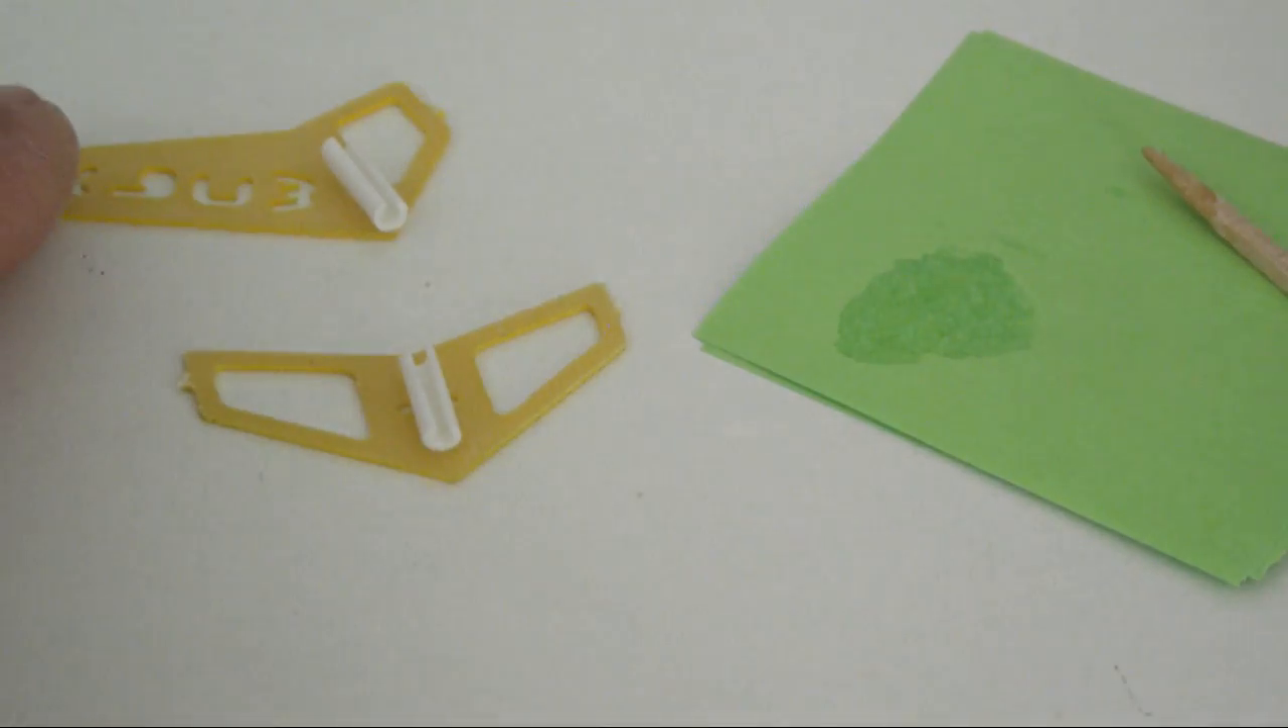So that completes the assembly of the vertical fins with the snap-on parts.